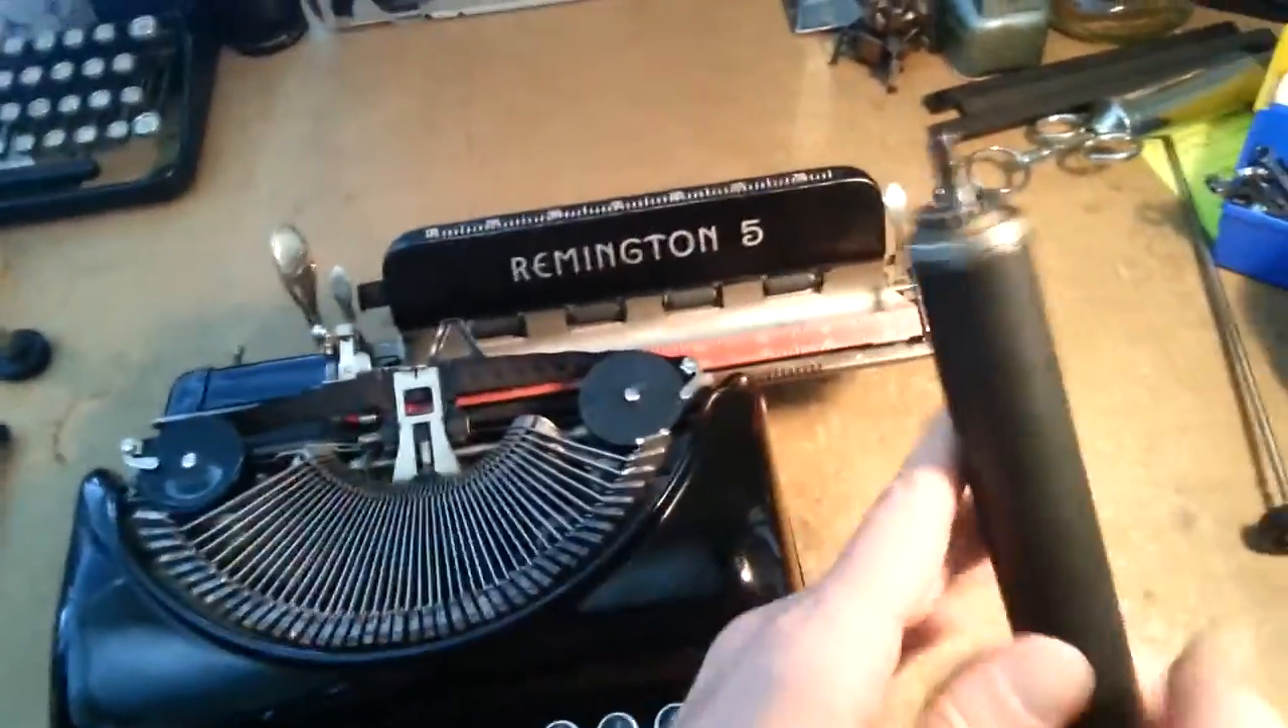Alright, so now you've got your platen out.